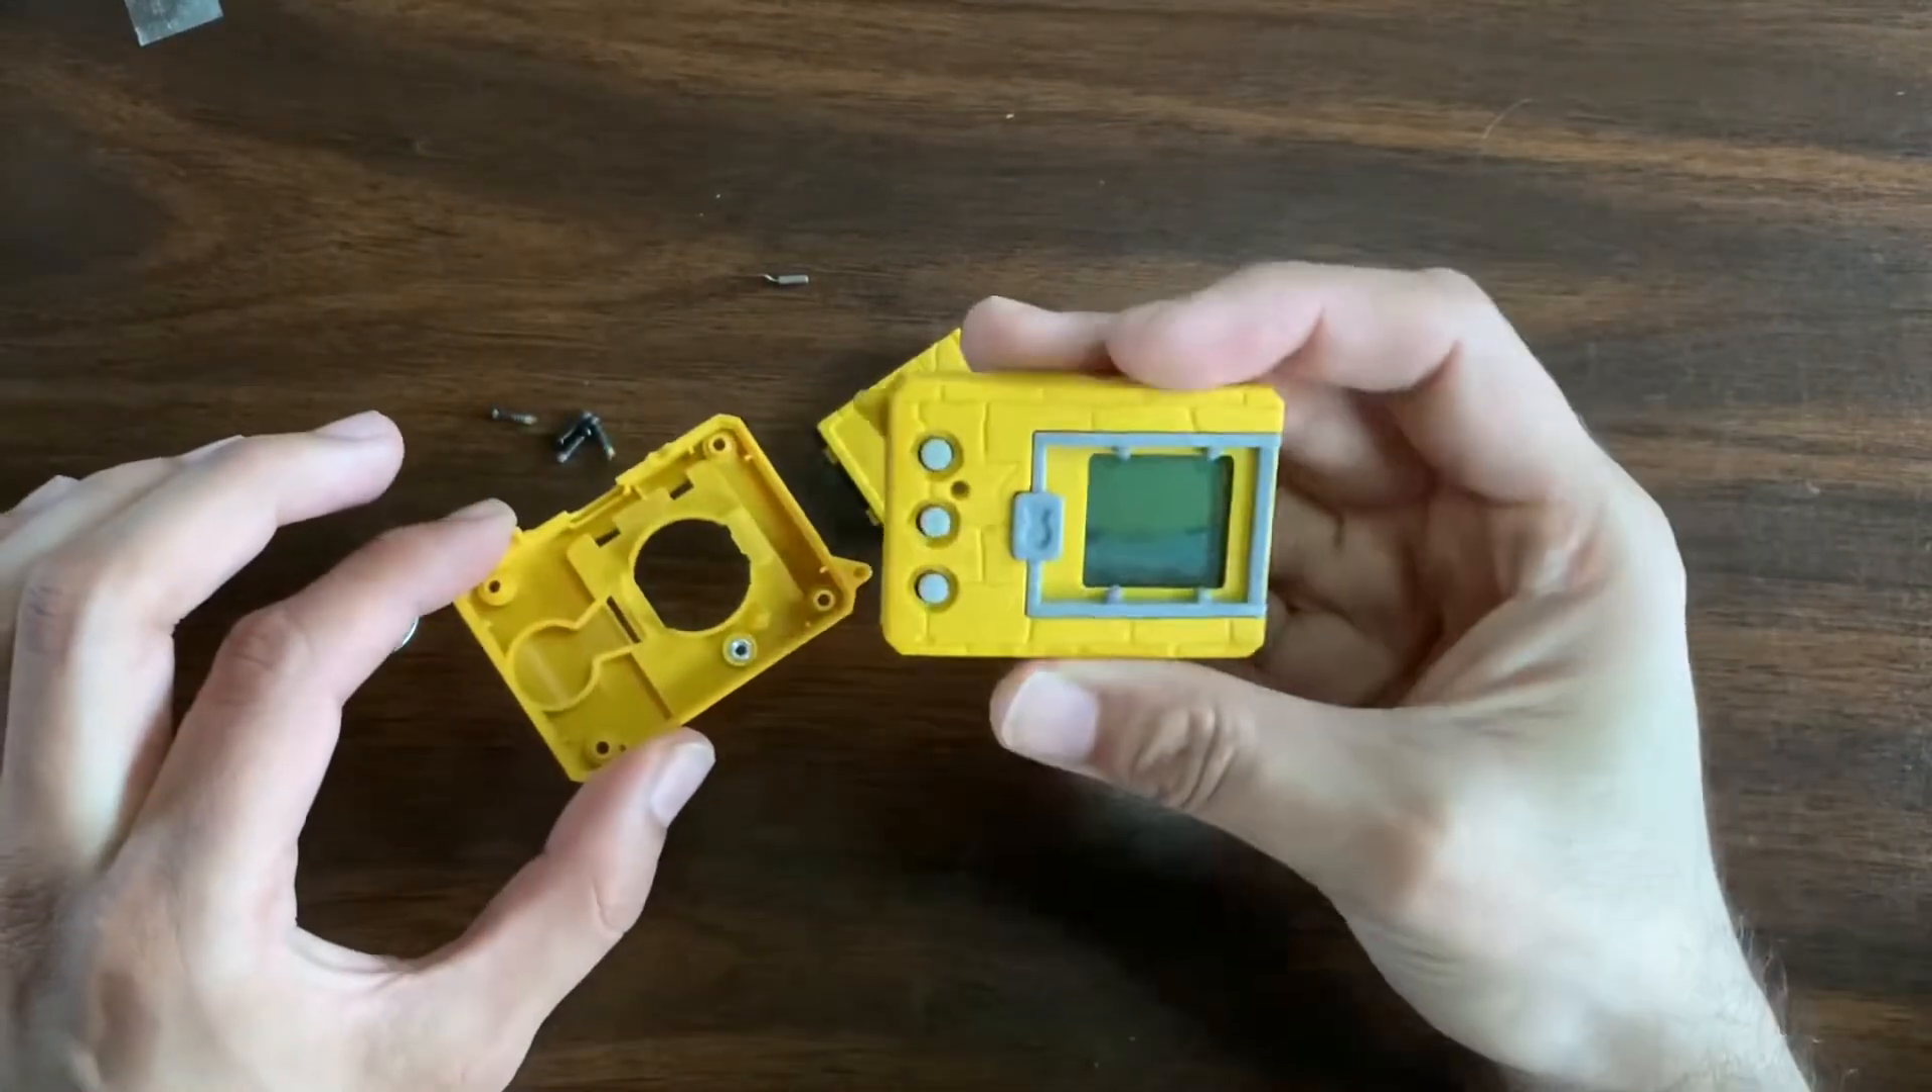So this is what the Digimon looks like when it's disassembled.